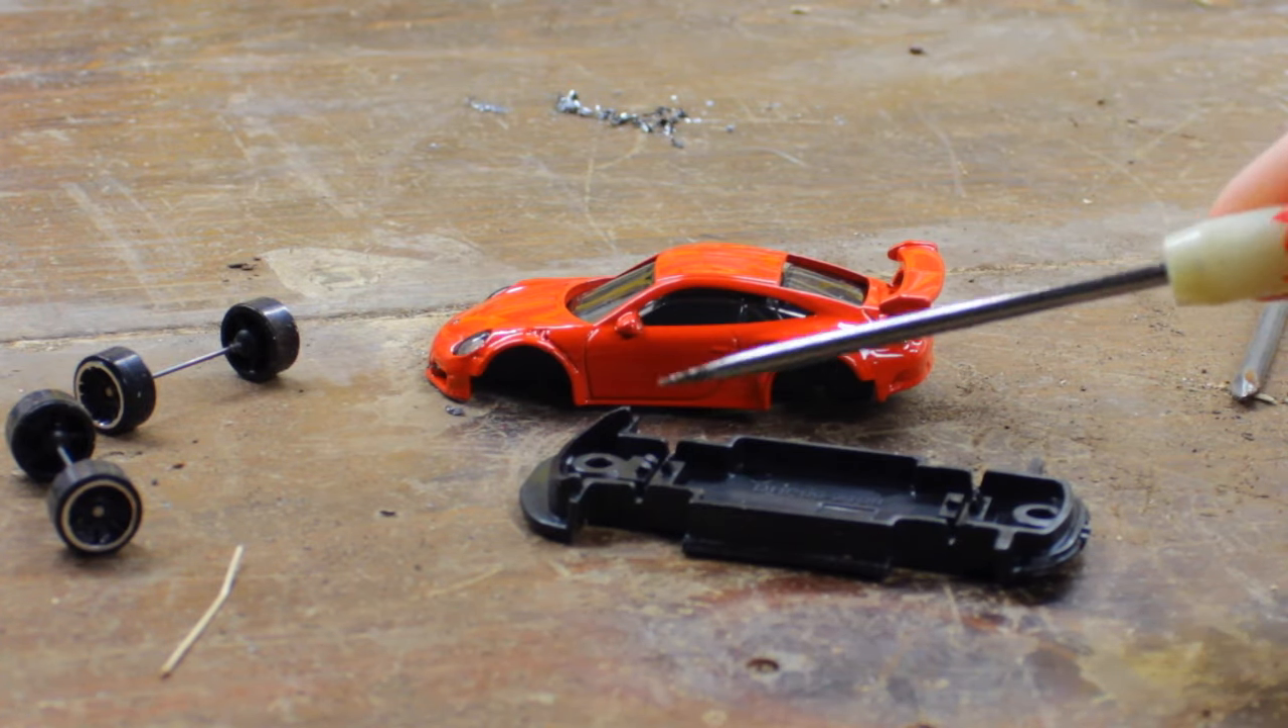Alright, now I have the car apart.